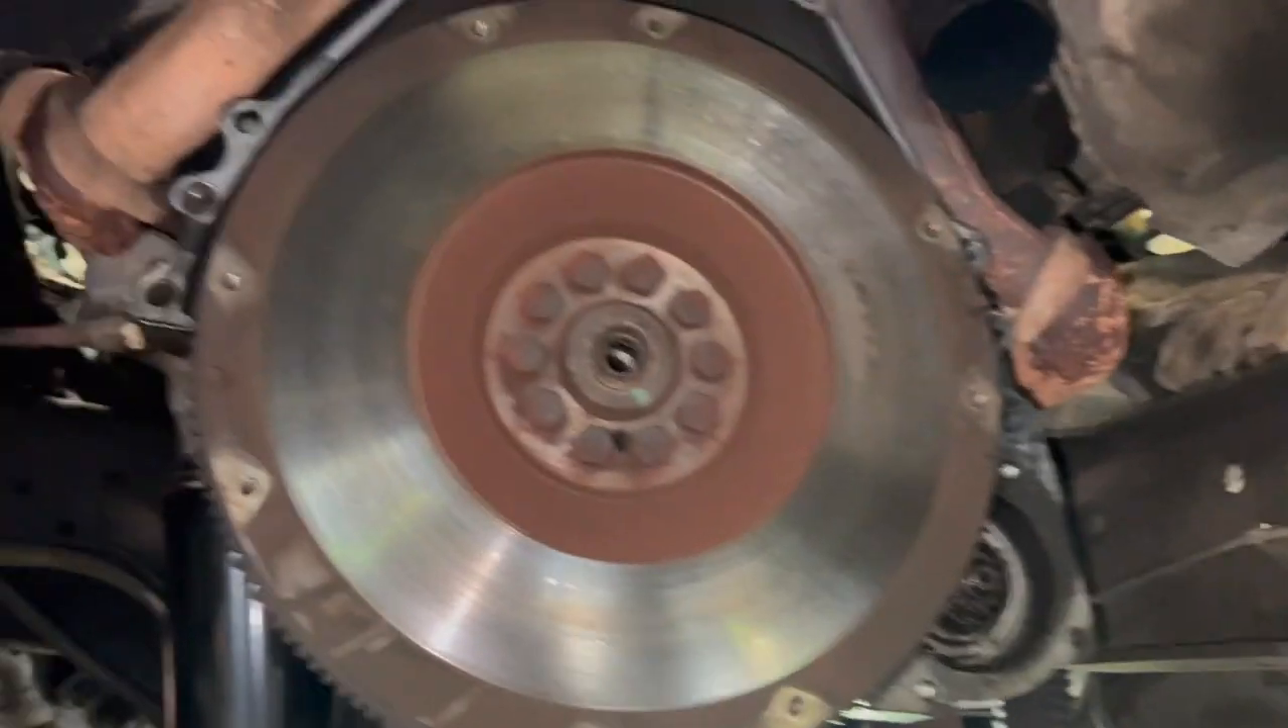Pressure plate is off and flywheel remains.